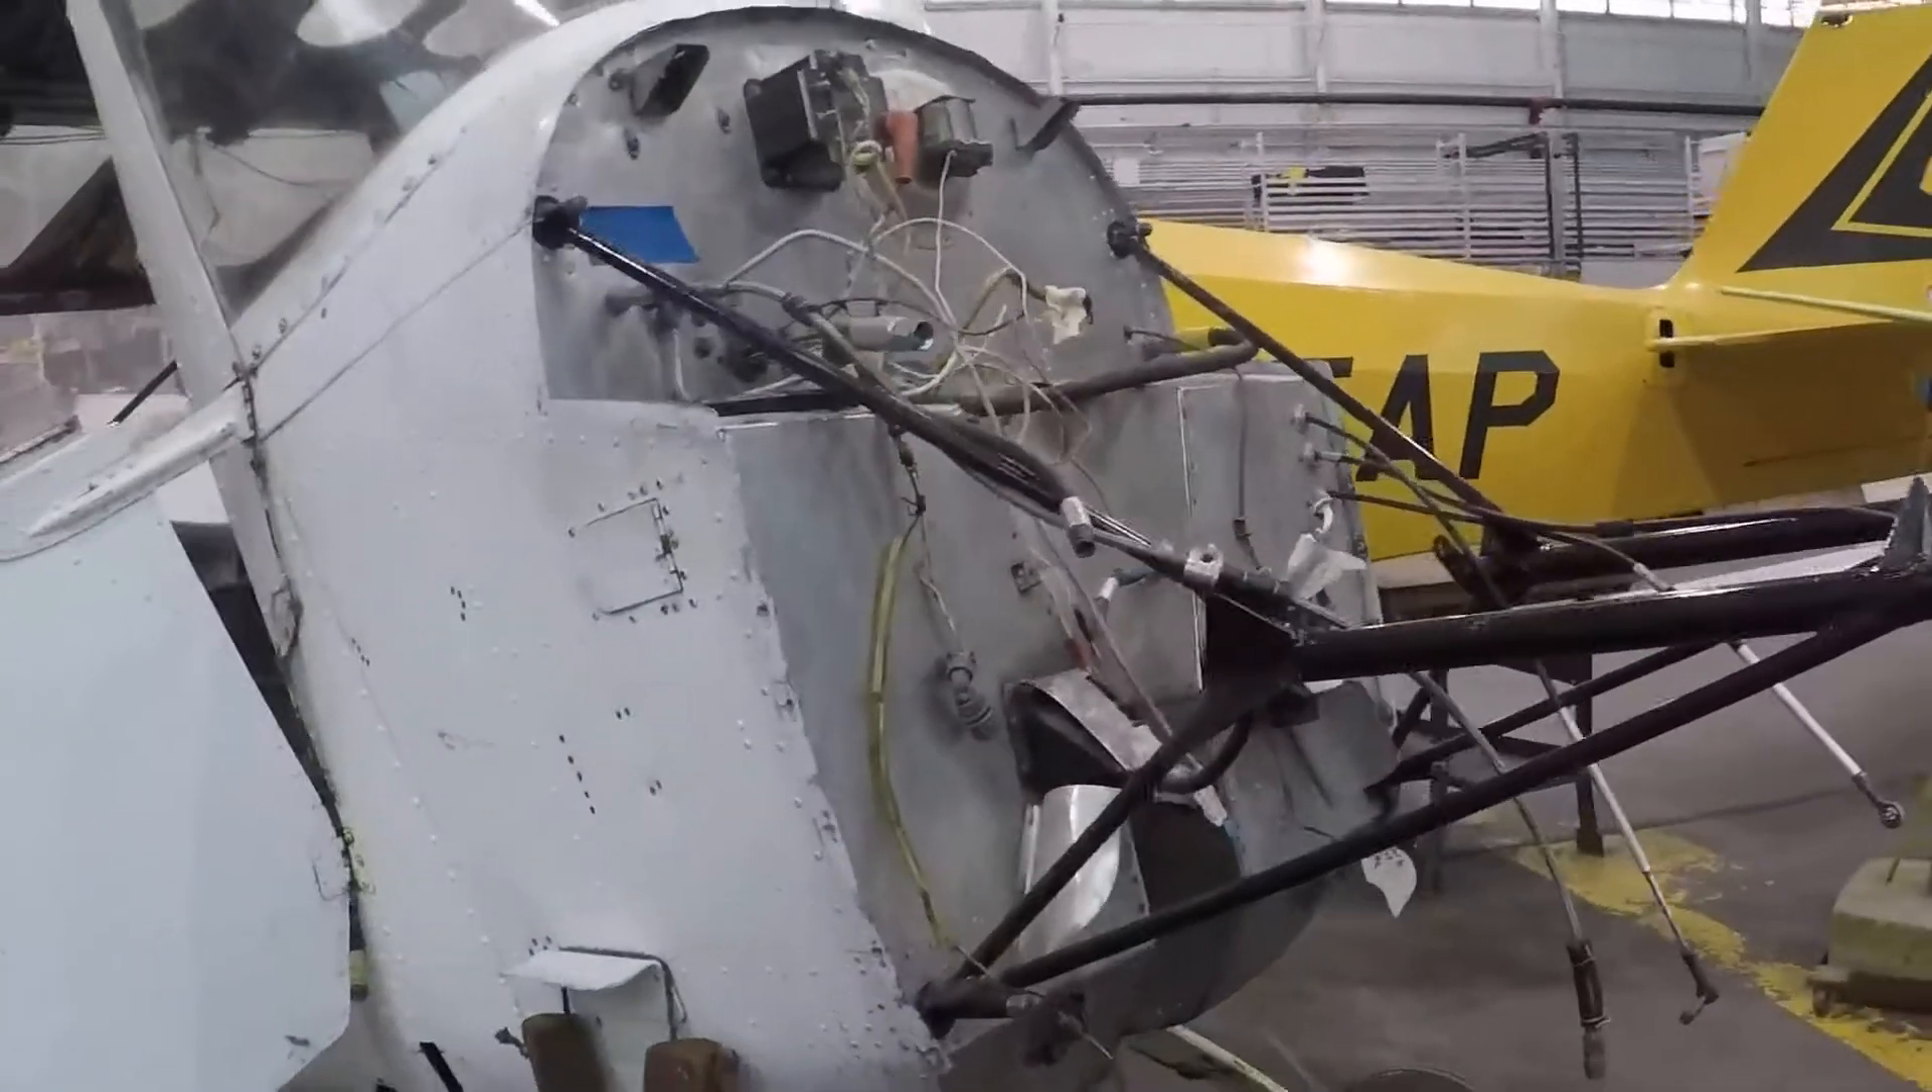So we've taken the engine off.